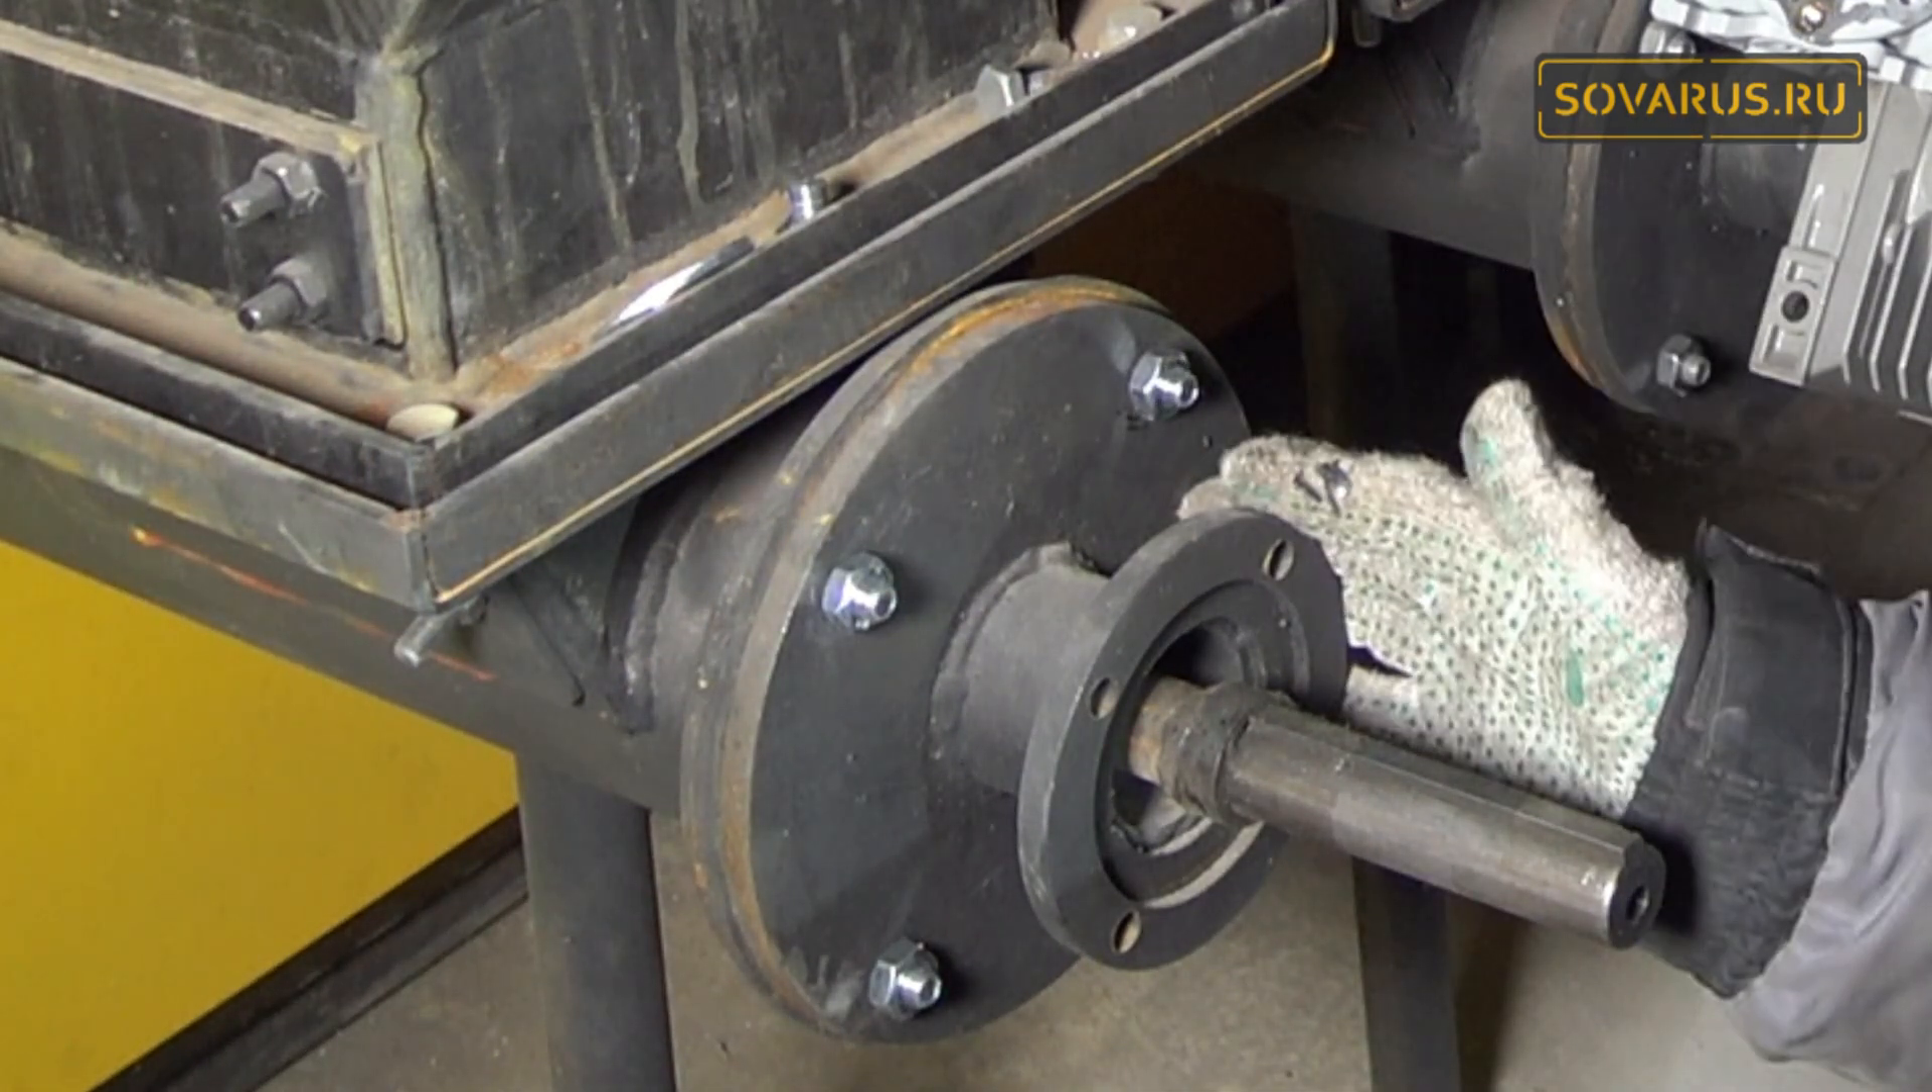Ну что друзья фланец прикручен сейчас буду устанавливать мотор редуктор.